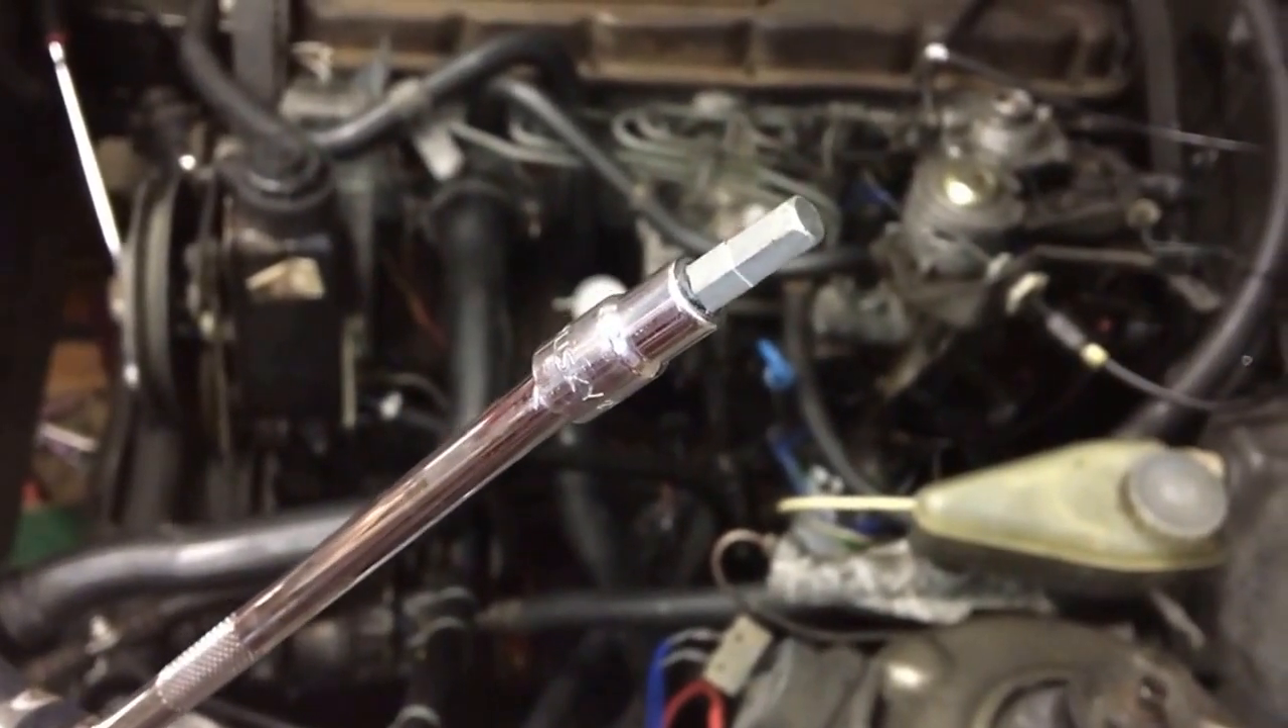This is actually the type of hex you would put in a screwdriver just happens to fit in a quarter inch socket.